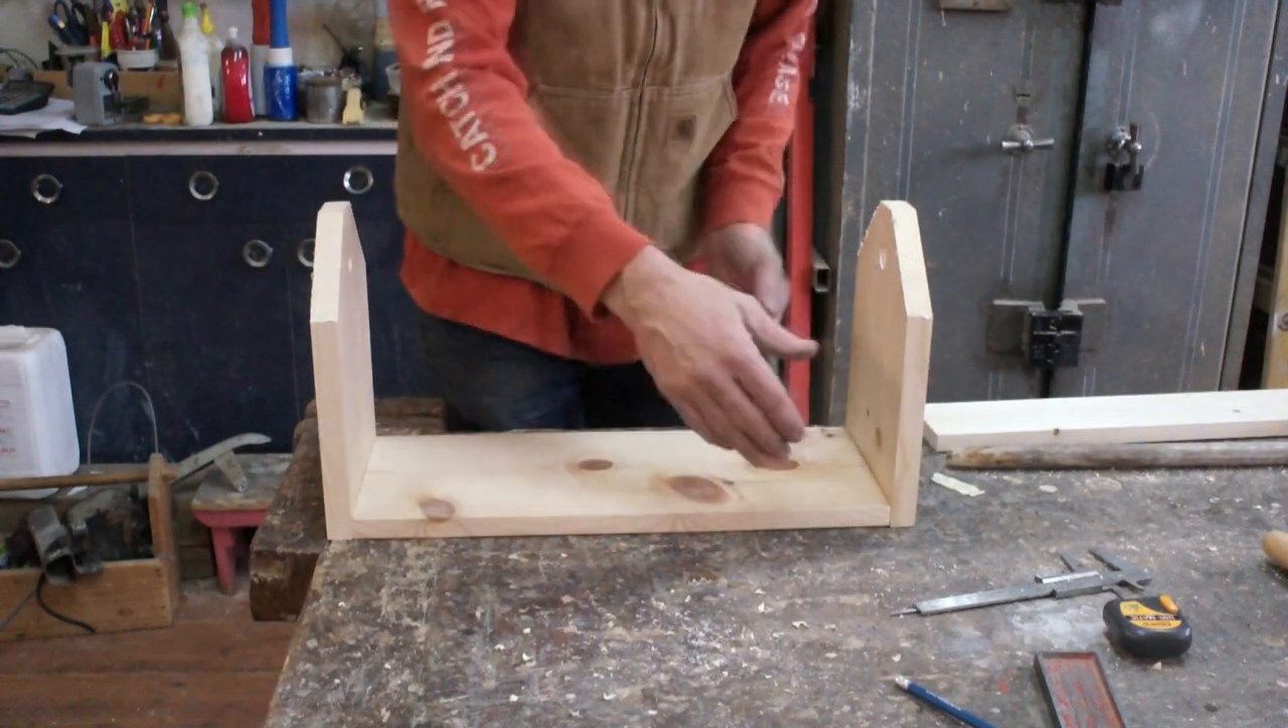We've got the two ends. We've got the bottom. Now we need the two boards that go on the side.